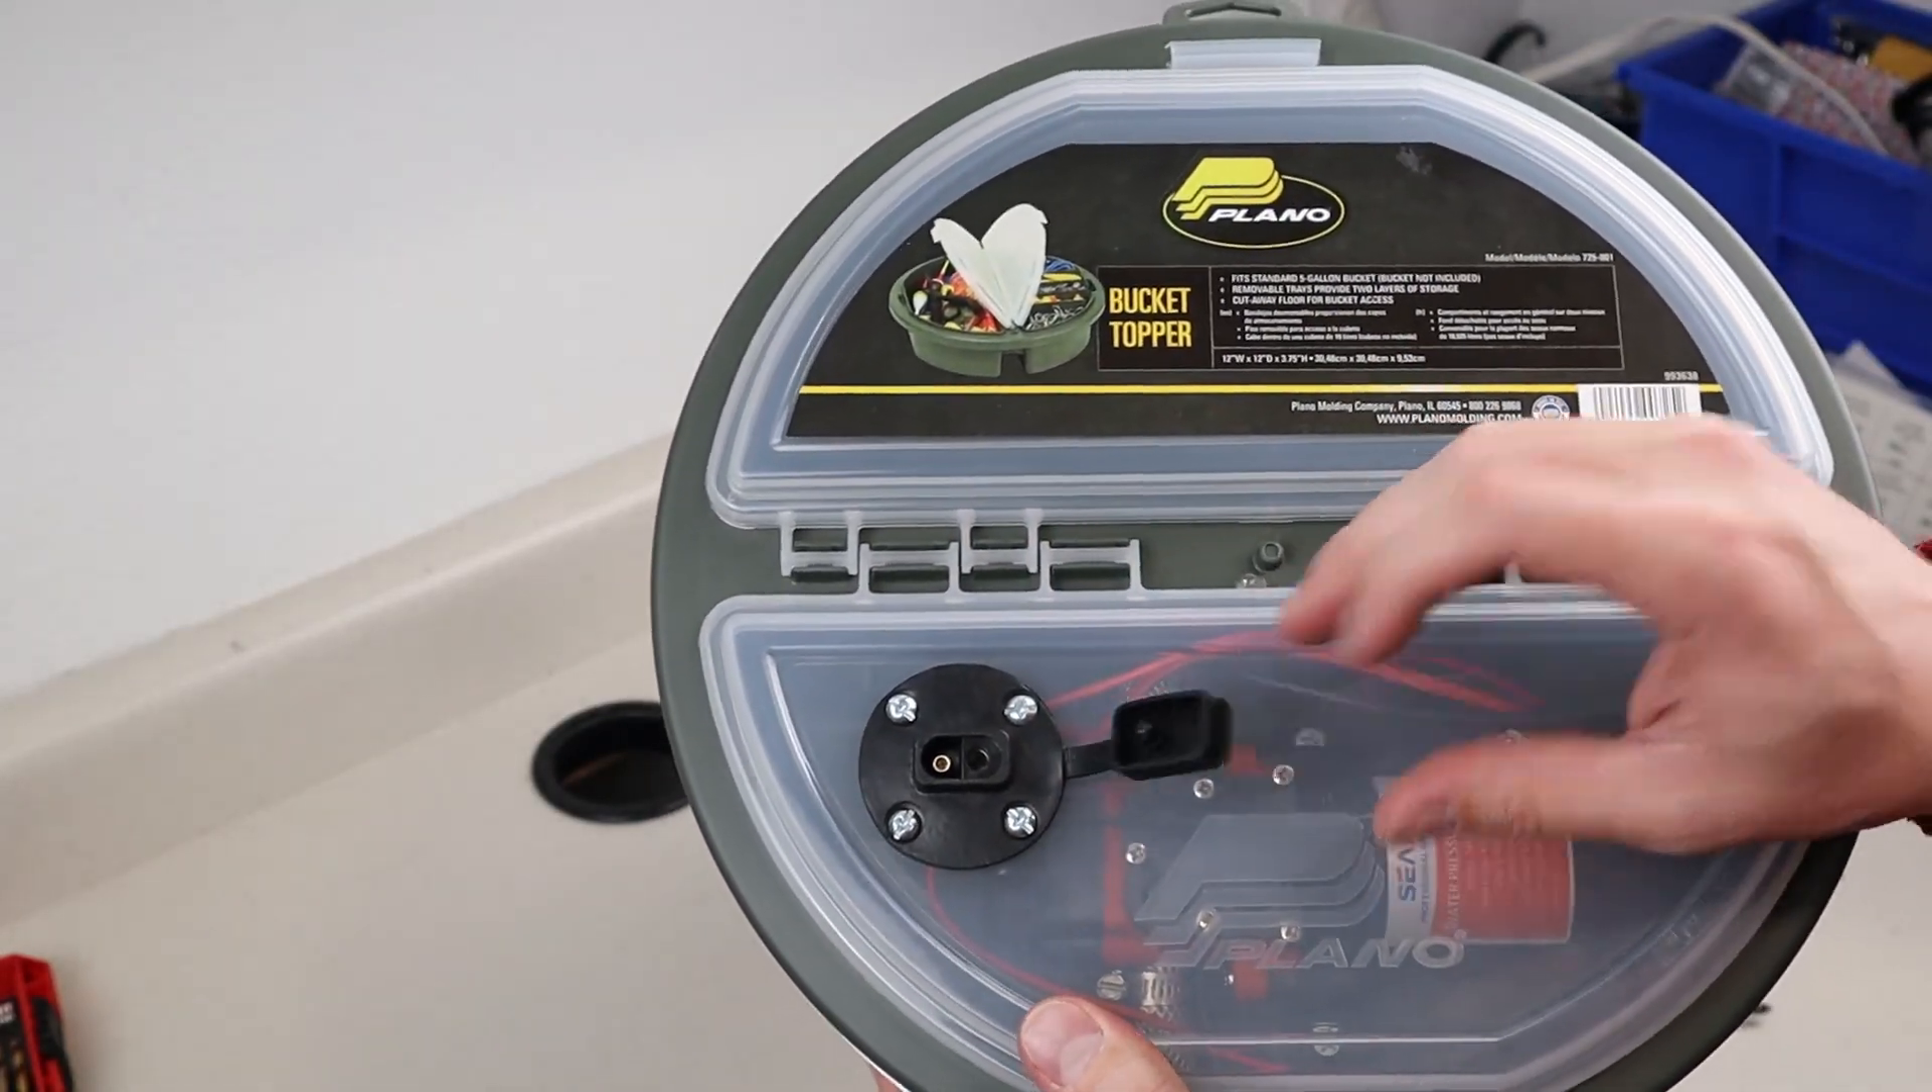Okay, so I have the power panel mounted. It's just got this nice cover.